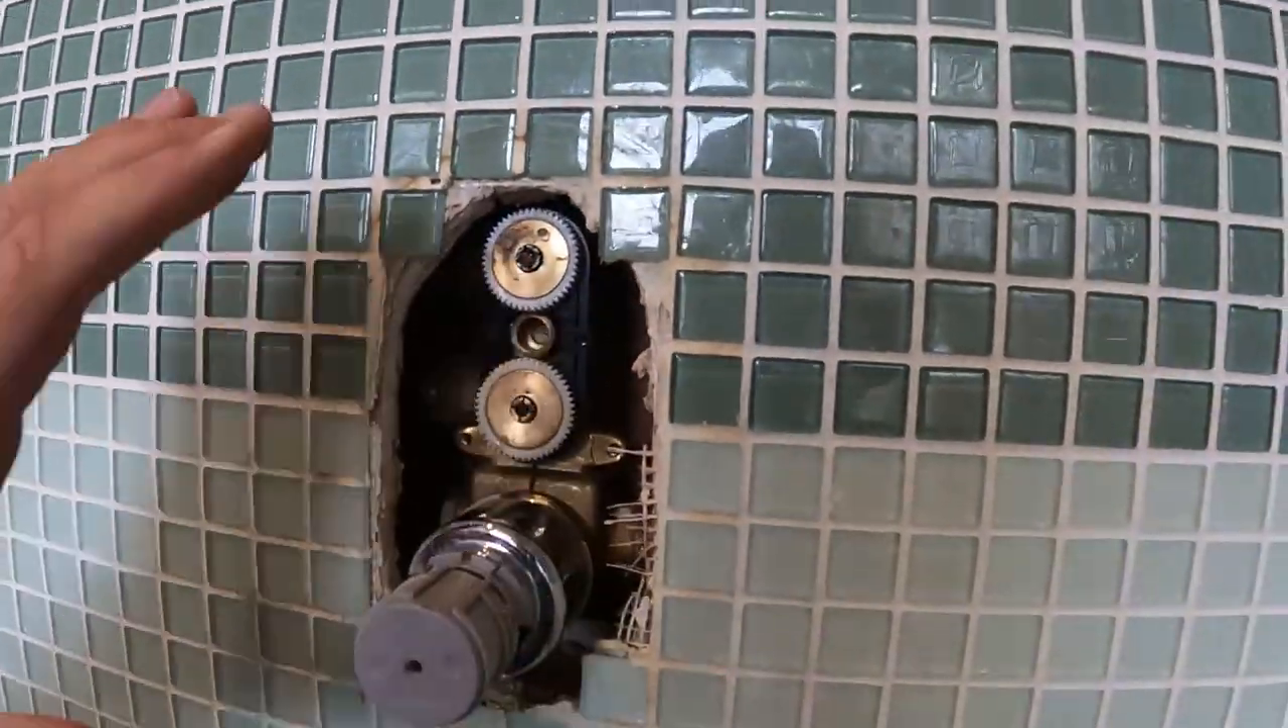I've just taken the front cover off this shower to try and replicate what the customer told me.